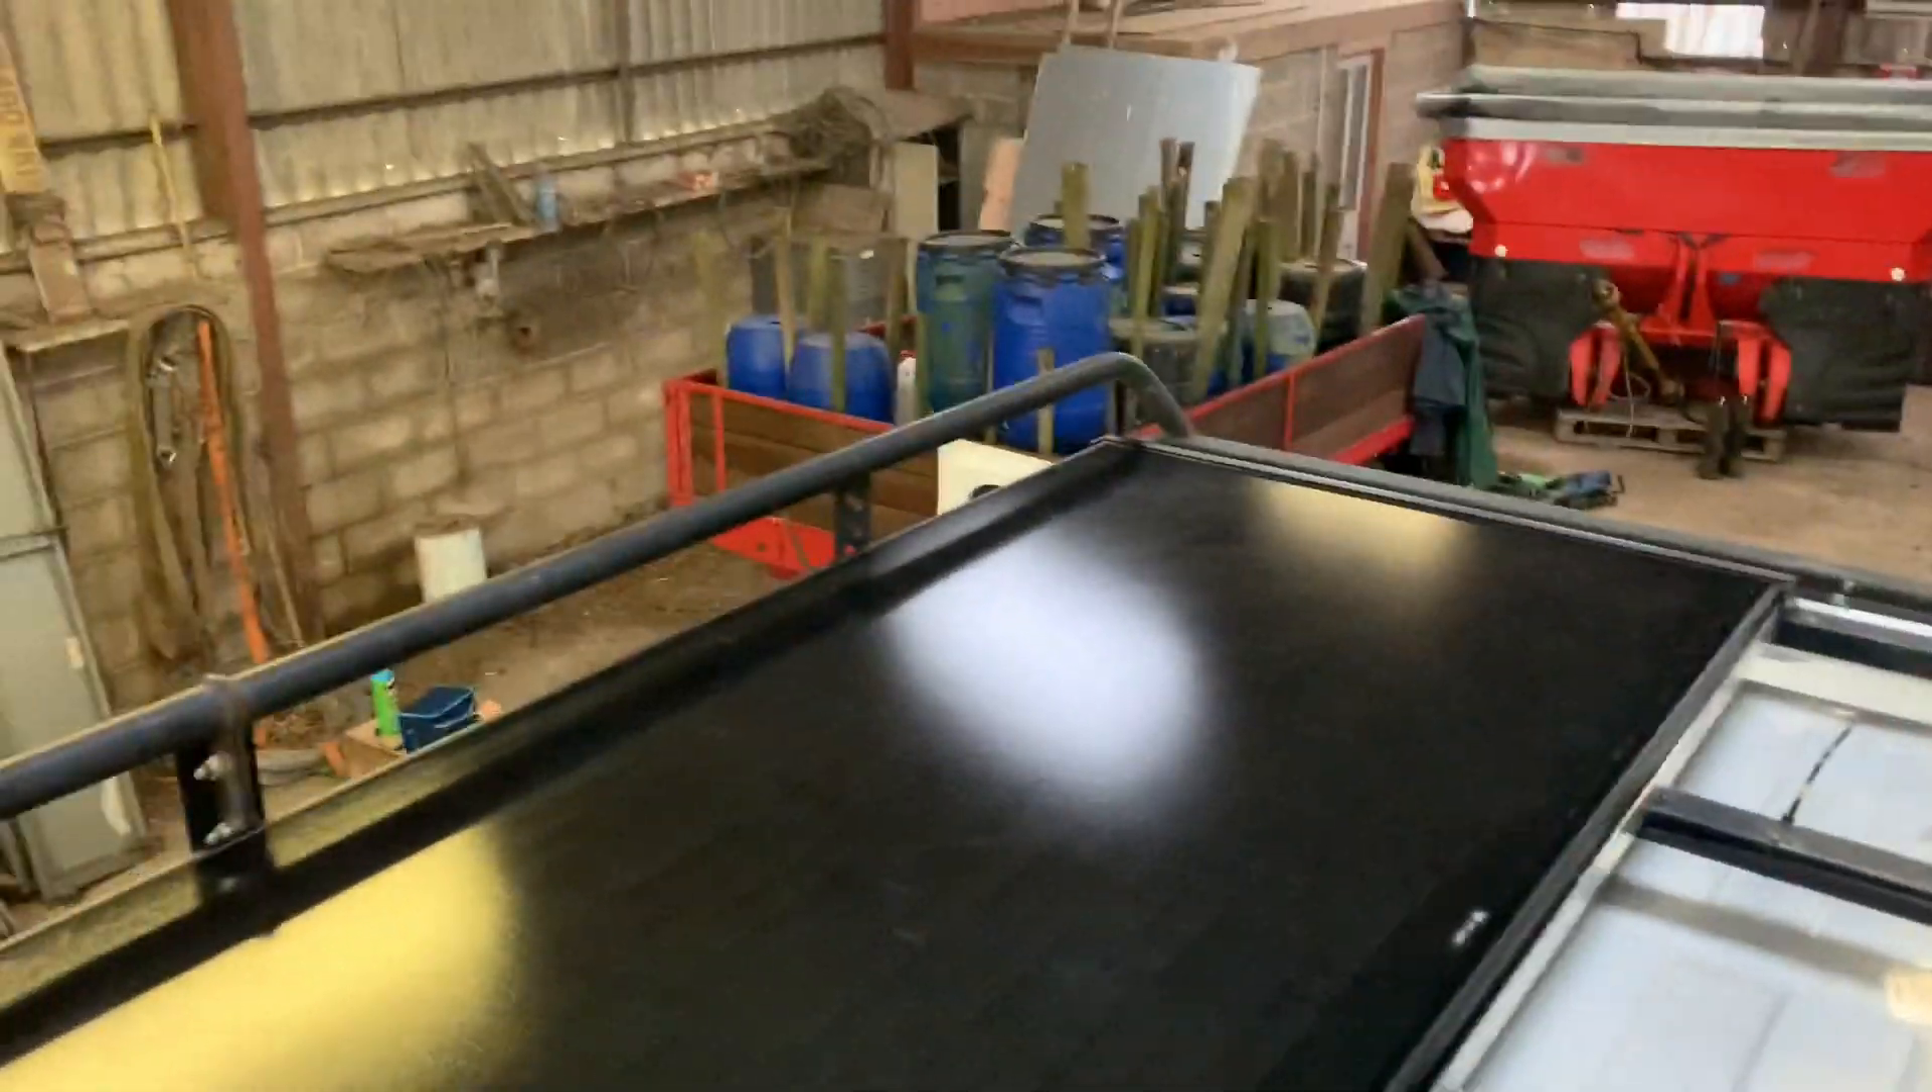So we've got the first solar panel officially in. Screwed in. Finished. Glued in.